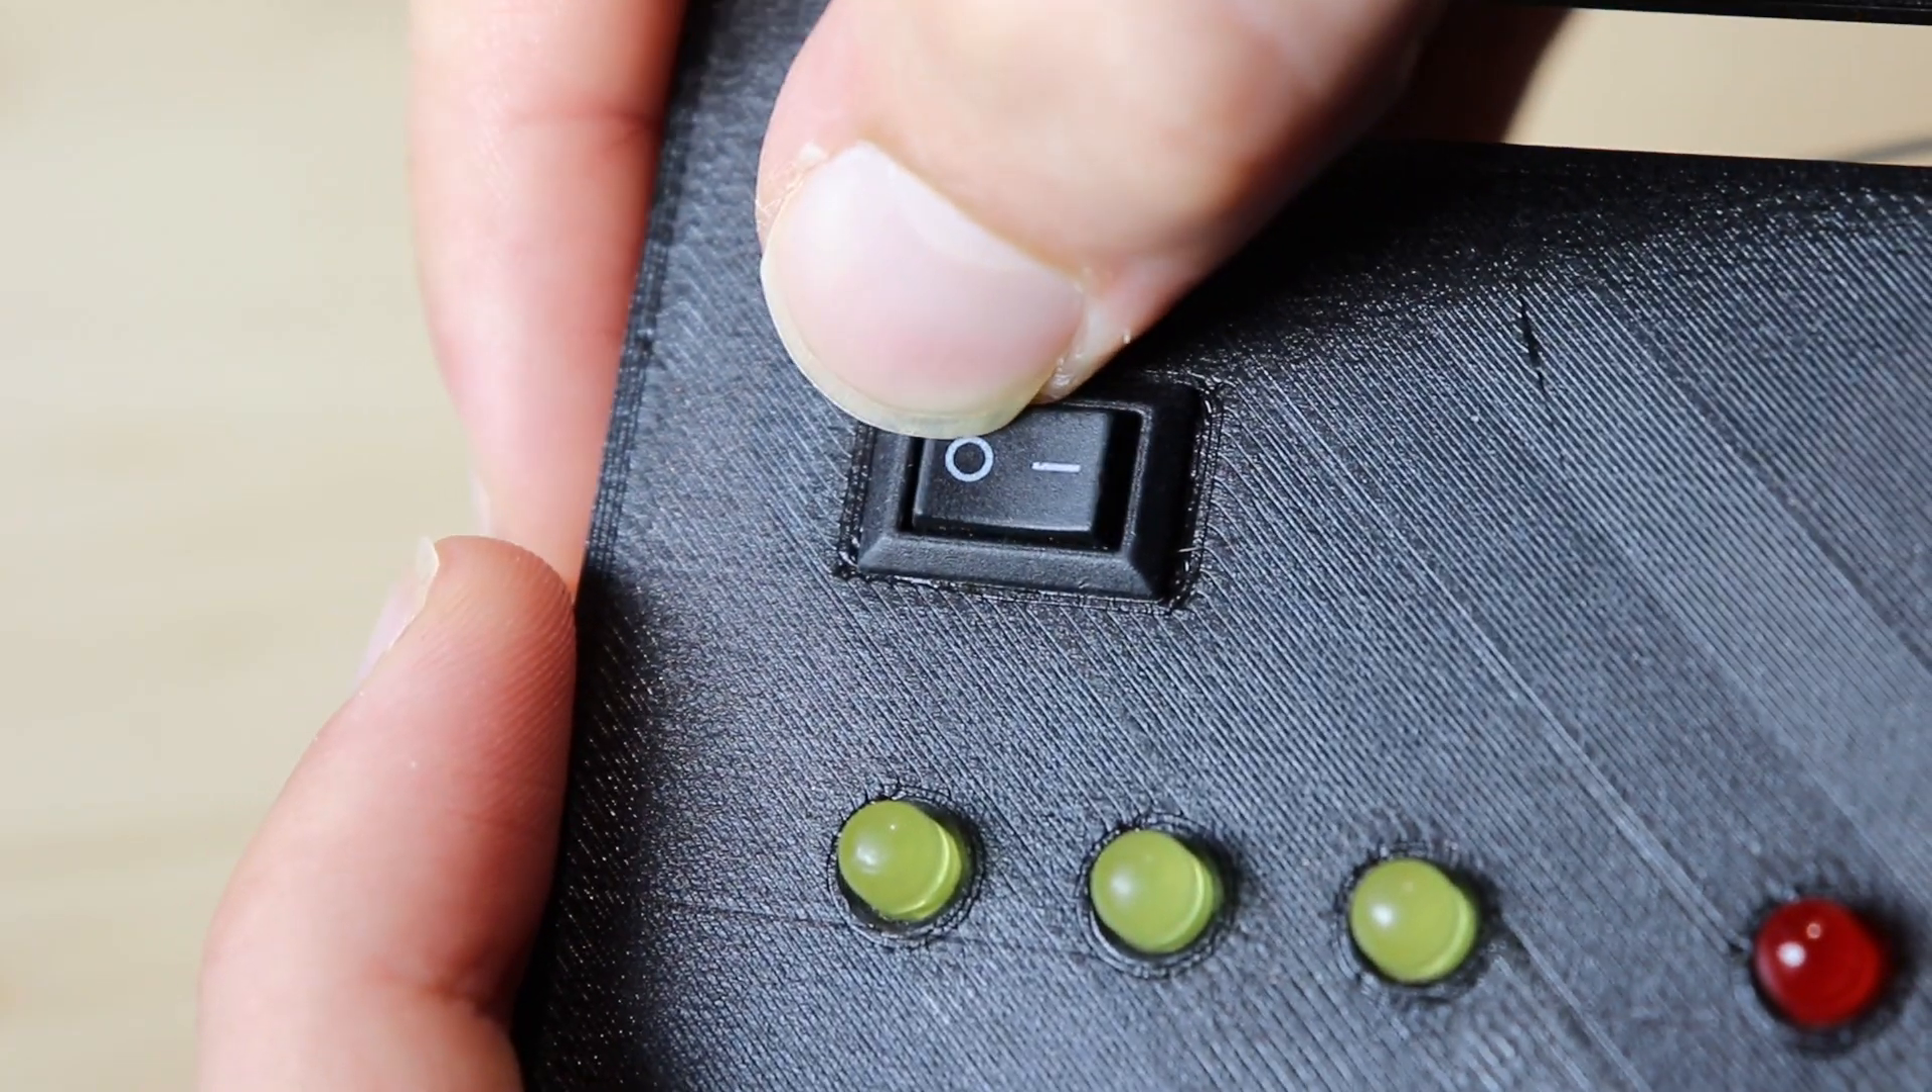Poi ho montato l'interruttore che accenderà e spegnerà l'allarme.